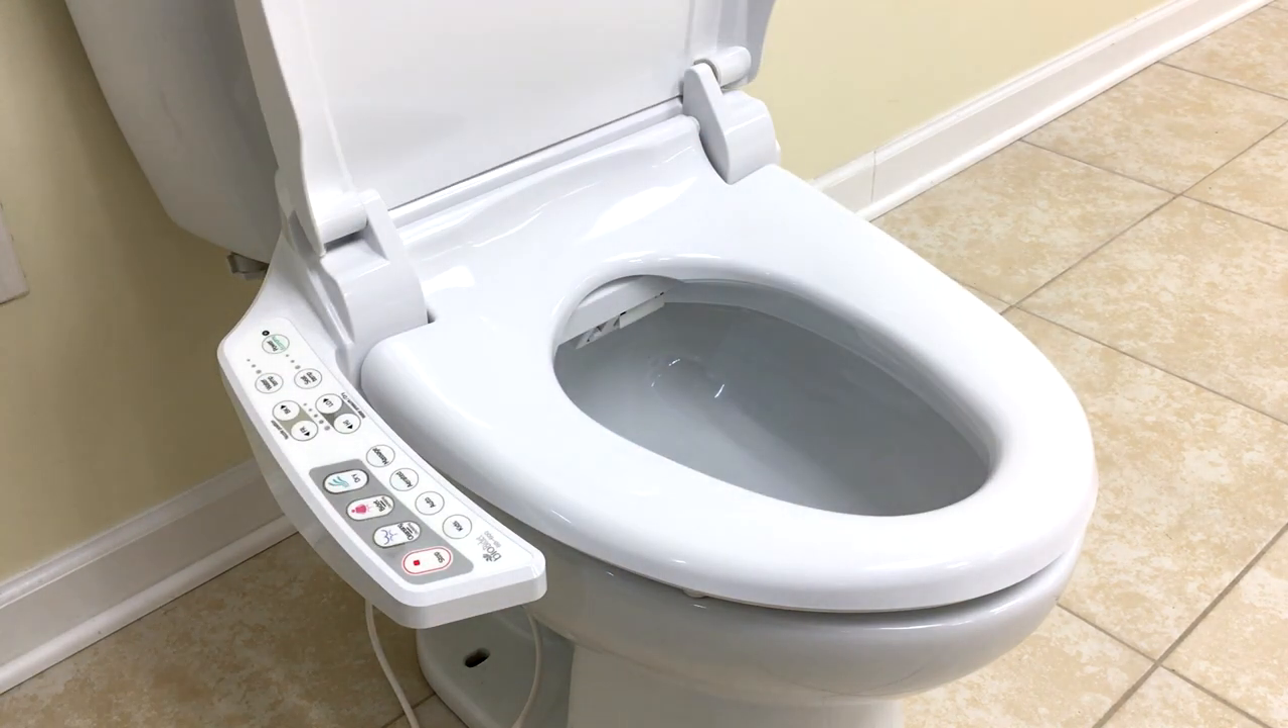This is the BB600, fully installed right here.